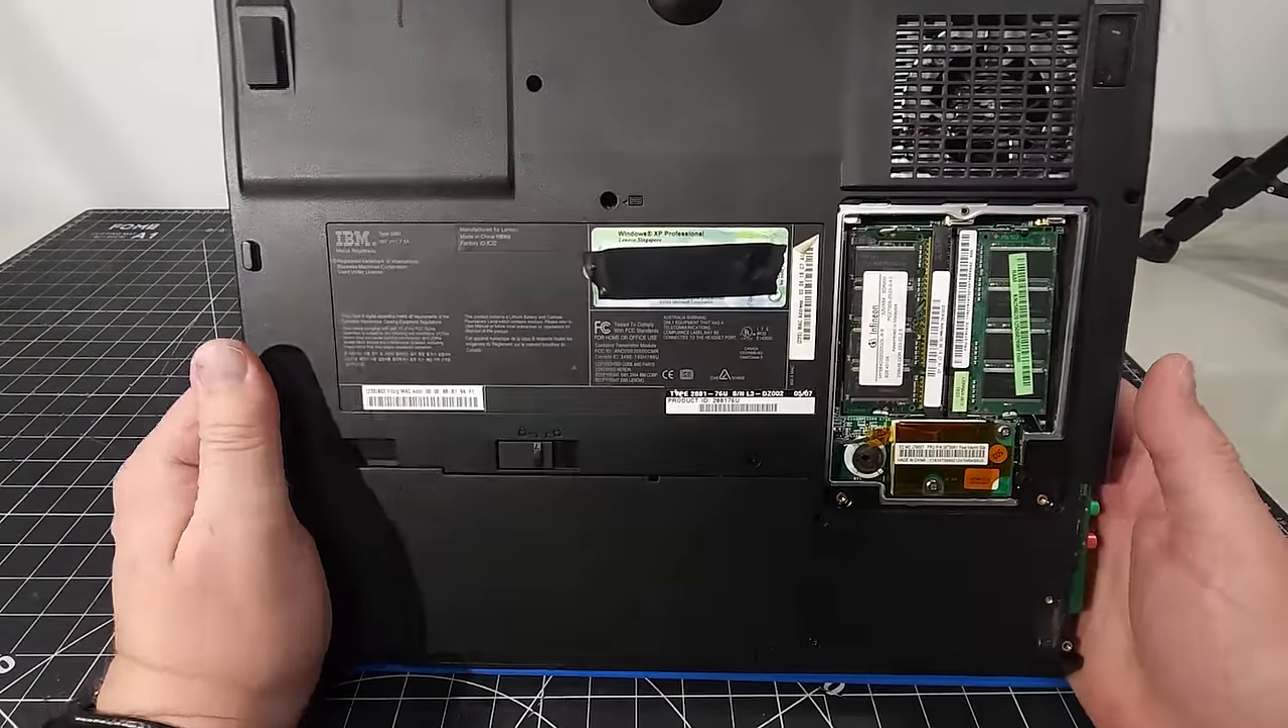I'm missing the plate that goes over the RAM and the wireless card here.